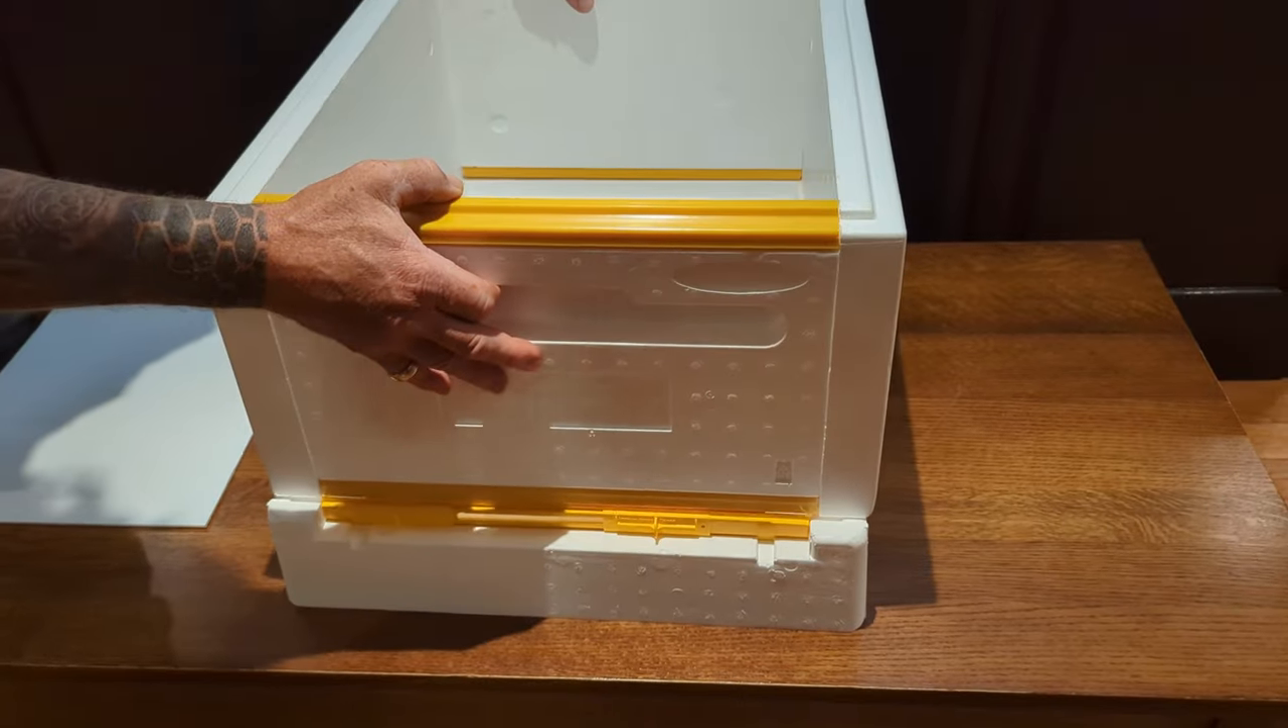If you look at this, the joints are really nice in there. It's got the nice edge to put your frames in, um, in here. Um, and it has really nice handholds on all four sides. So really nice areas to hold onto. Uh, so we've made our box, our deep box.